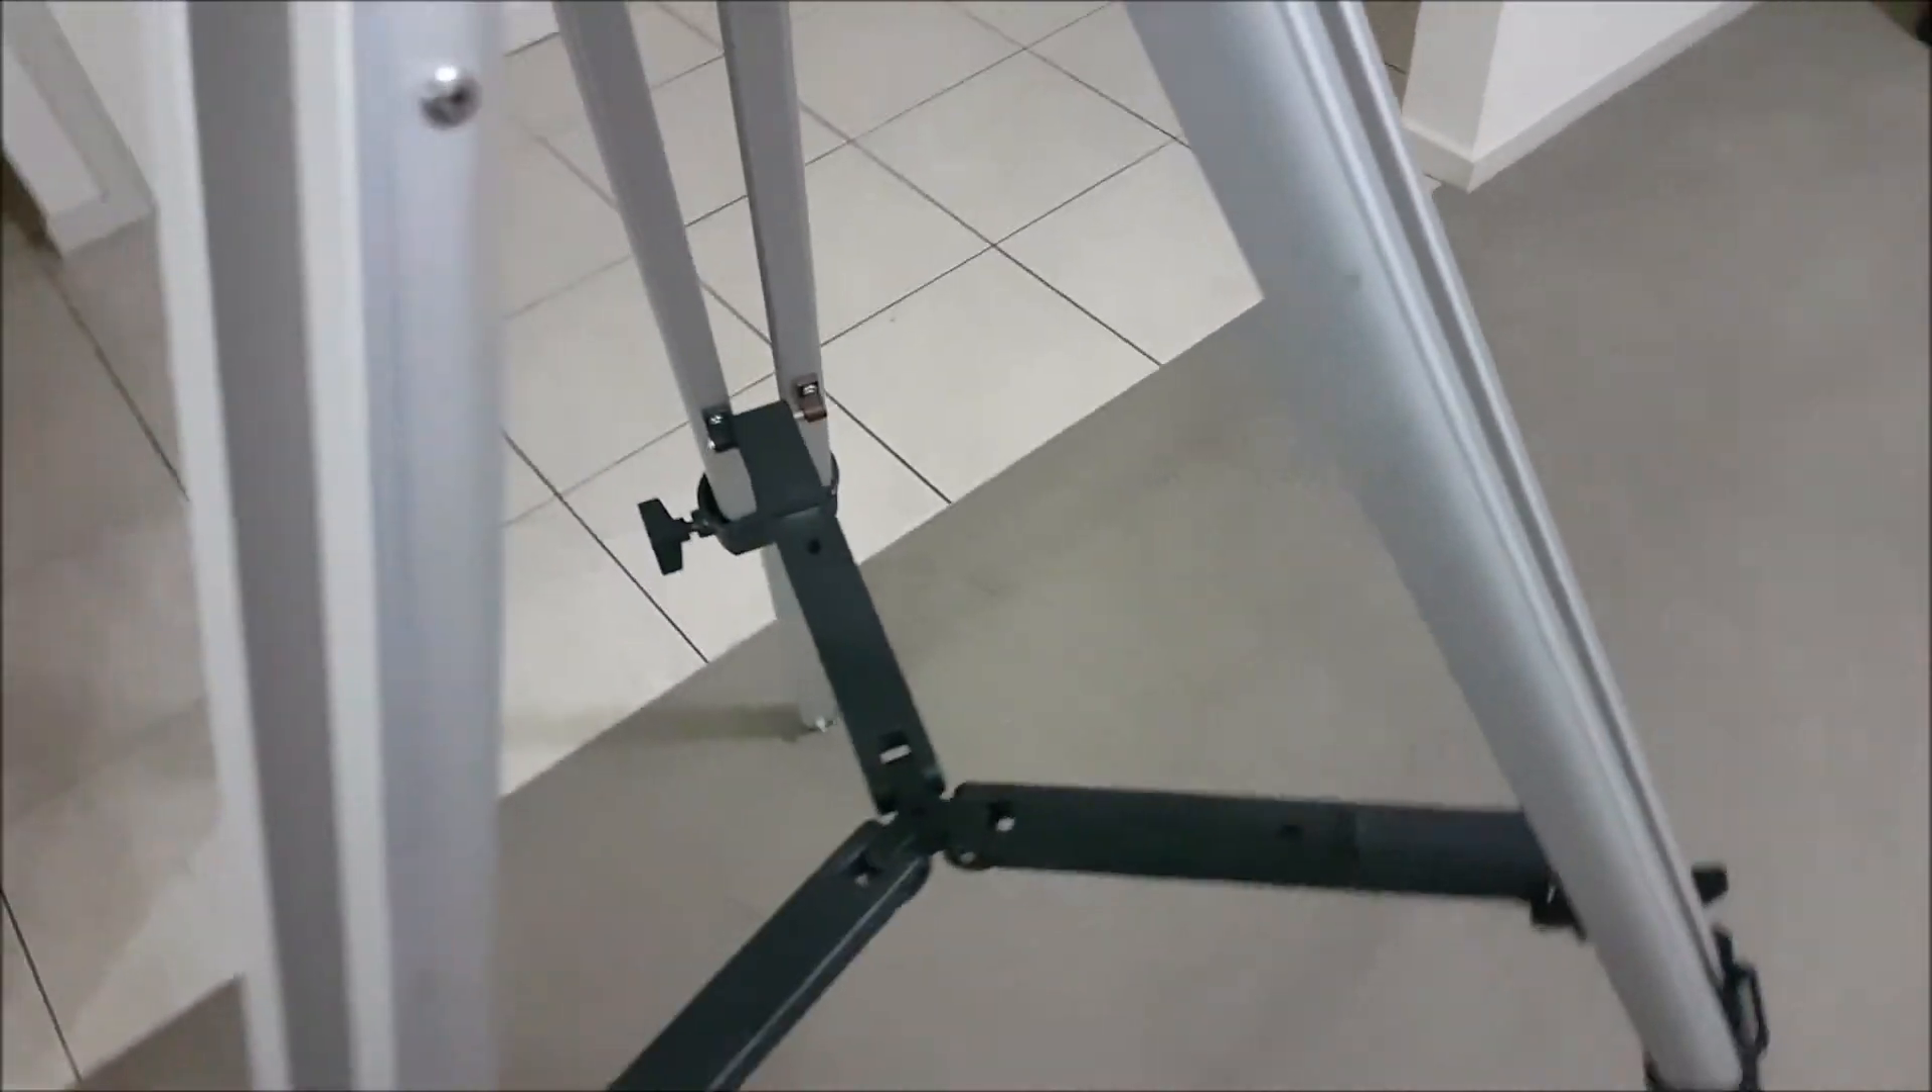One thing I haven't done yet is build the tray, but we'll get to that later.